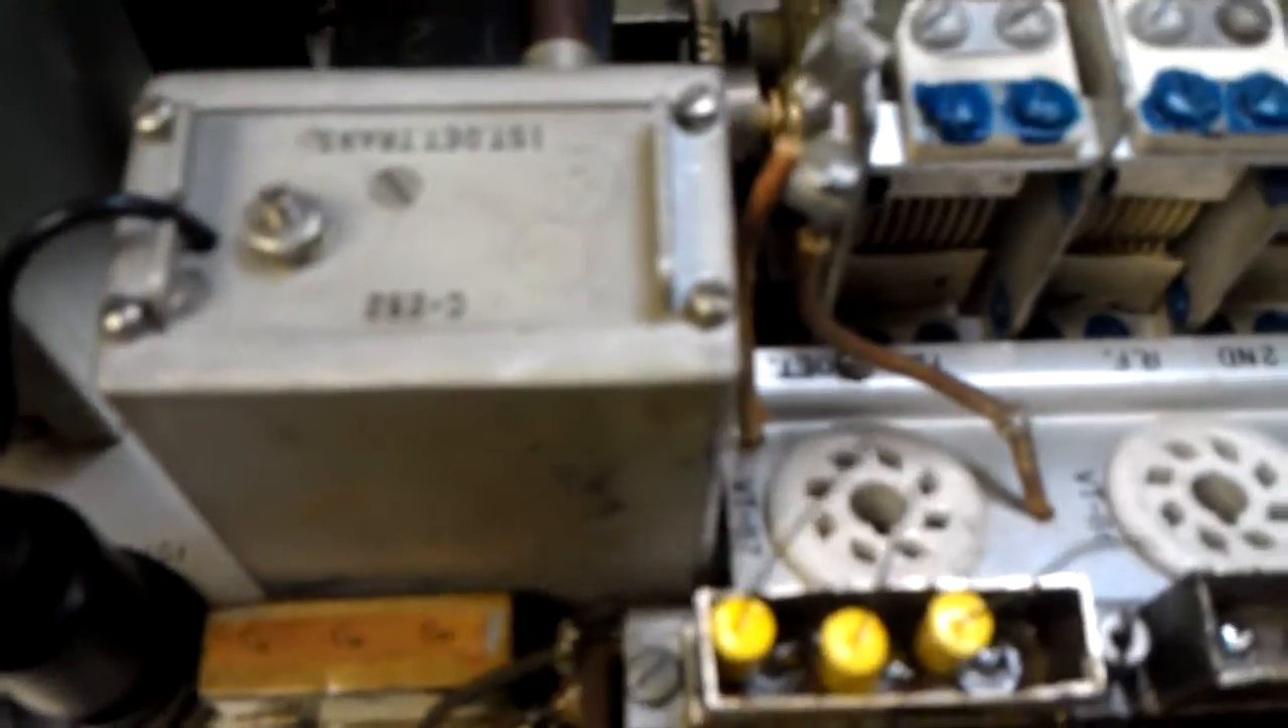Well, we've got our three capacitors in.